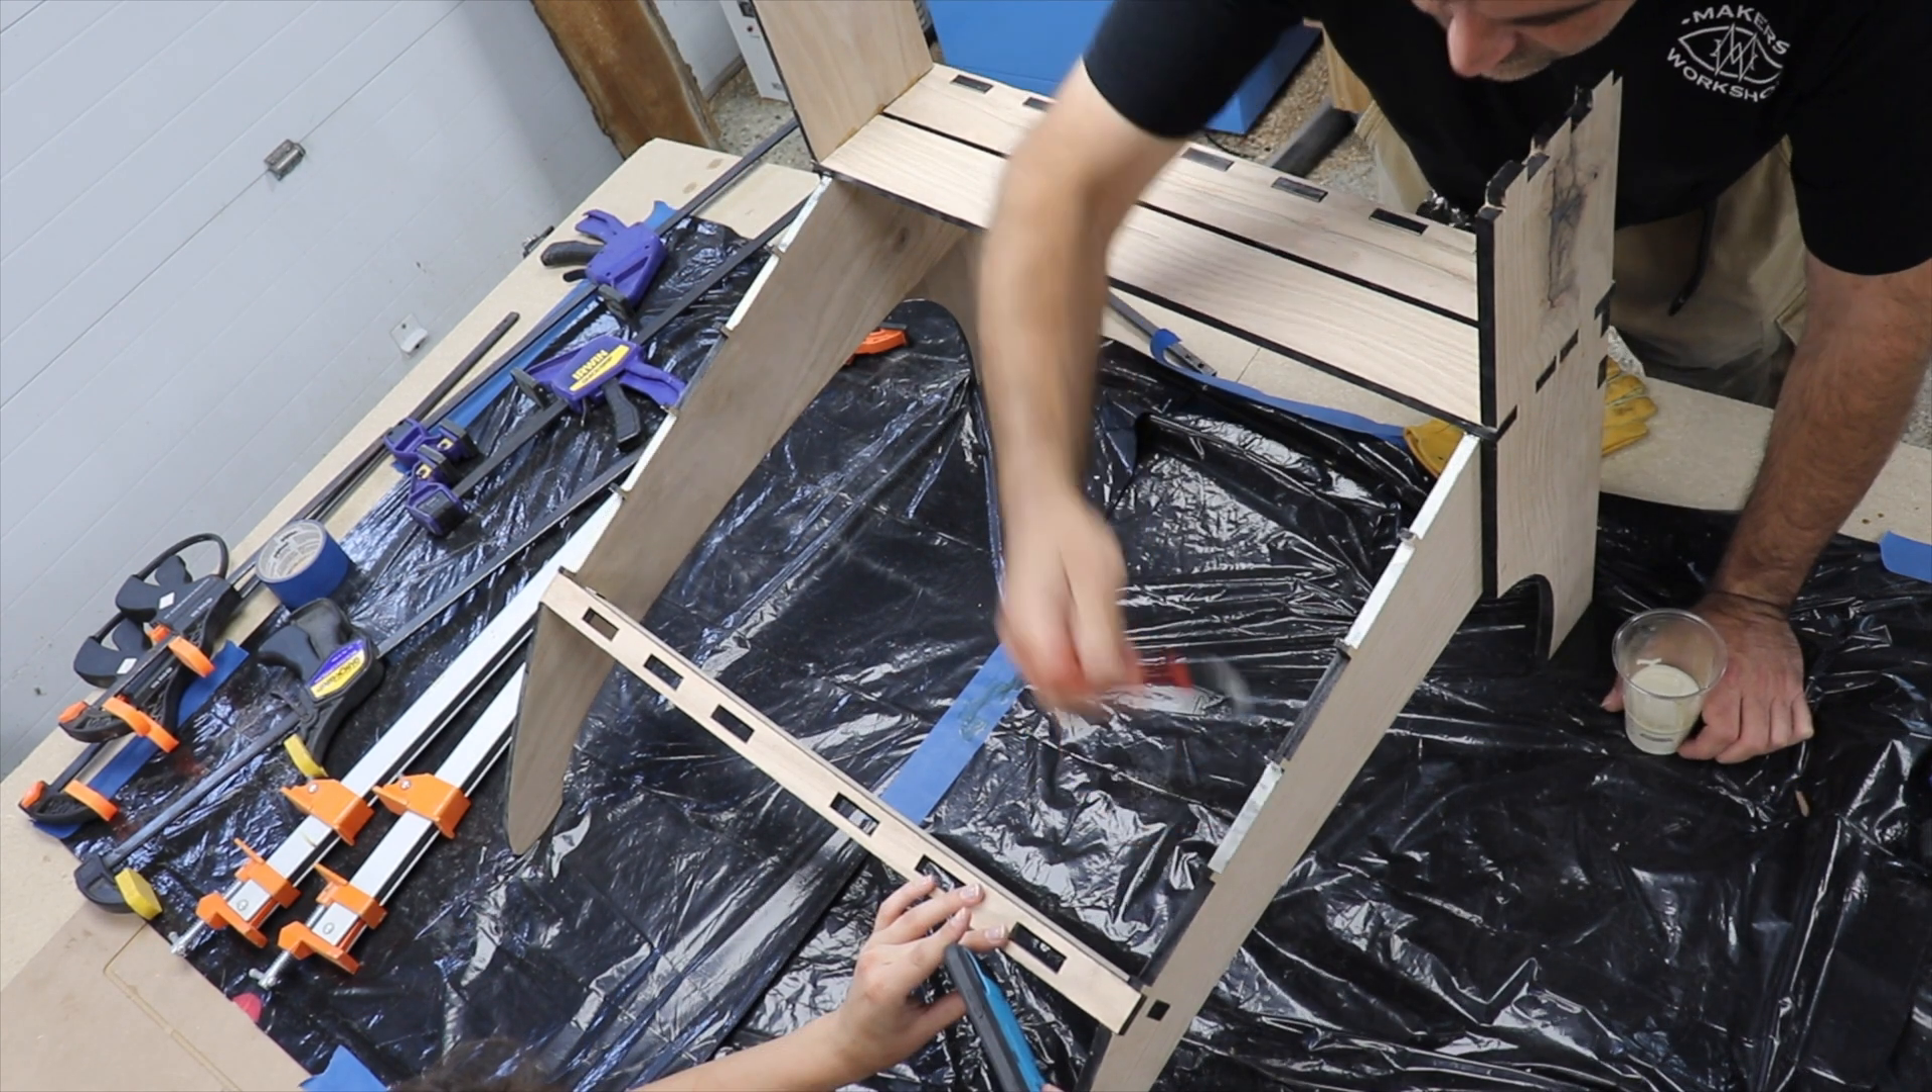With the frame together, the next thing I focused on was getting the seat slats into place.